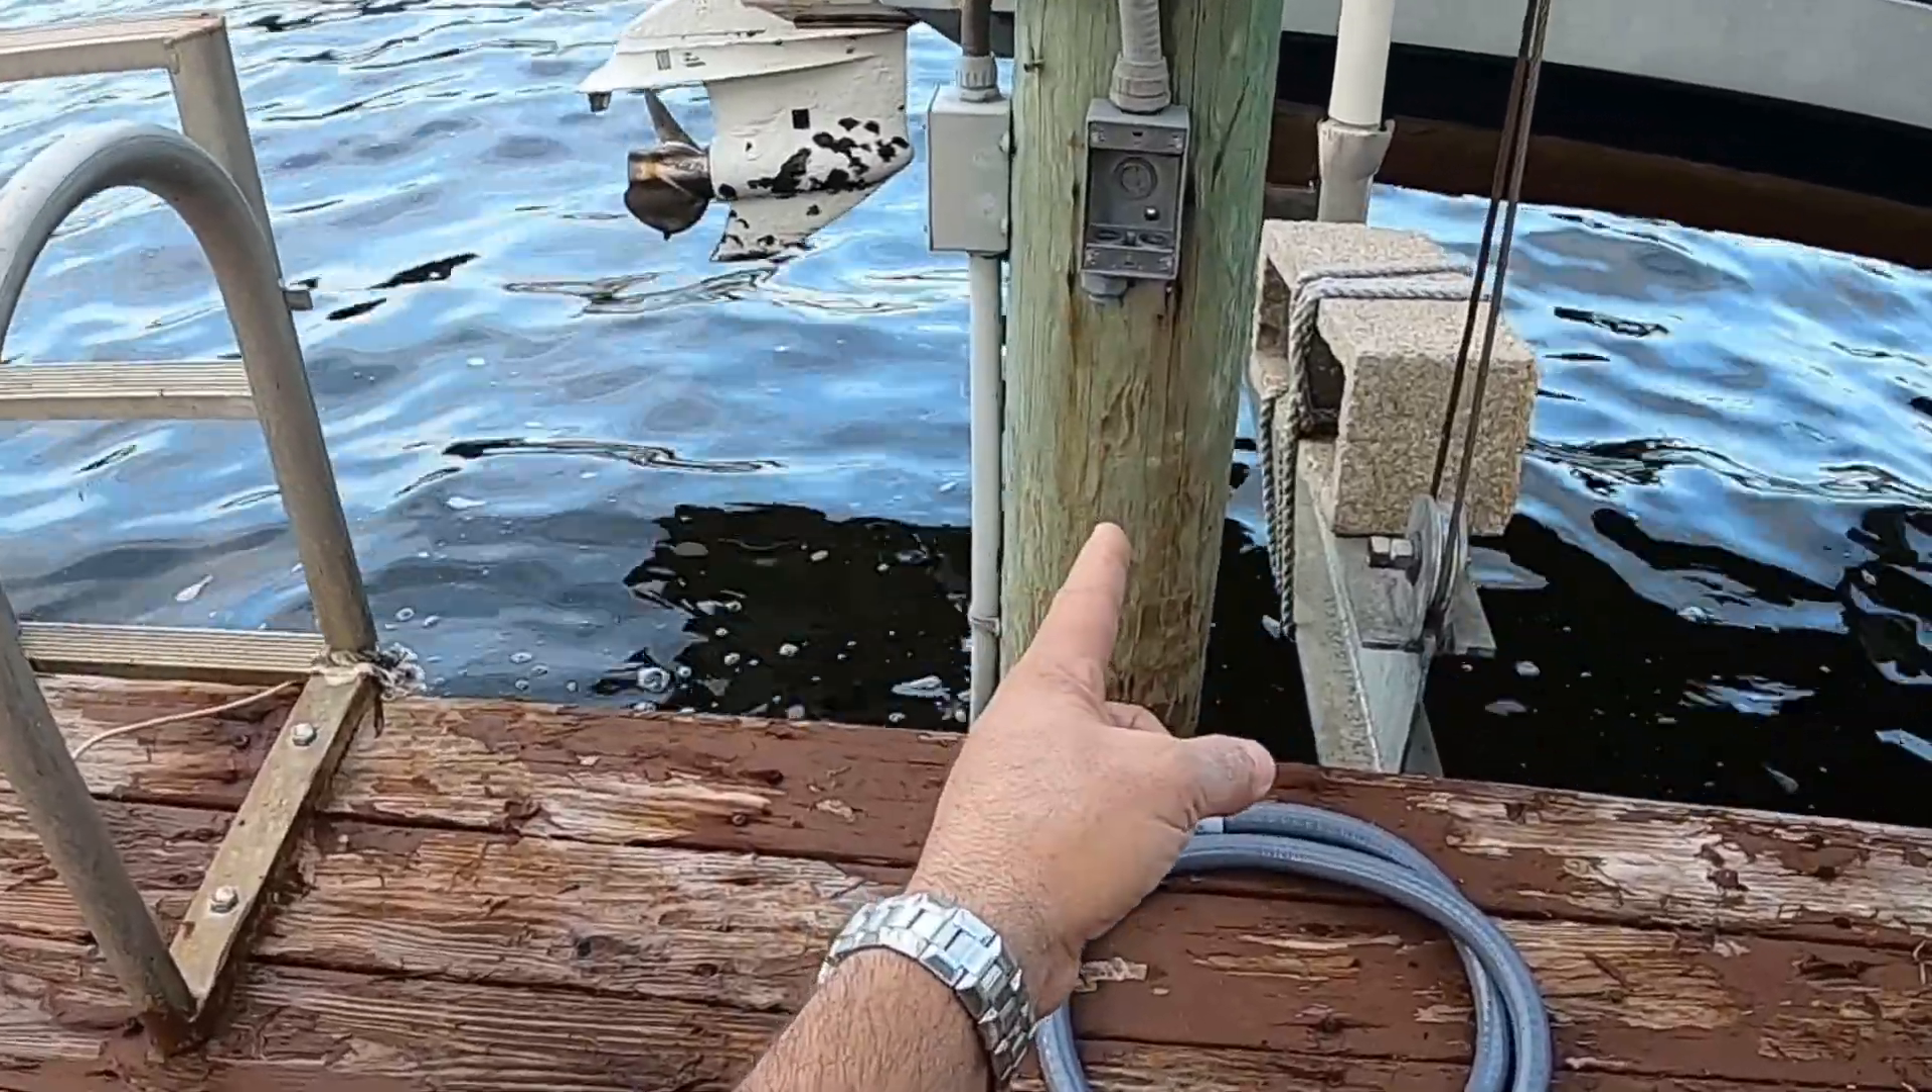As you can see, we now have a new weather-resistant box in place. Screwed in with stainless steel screws.